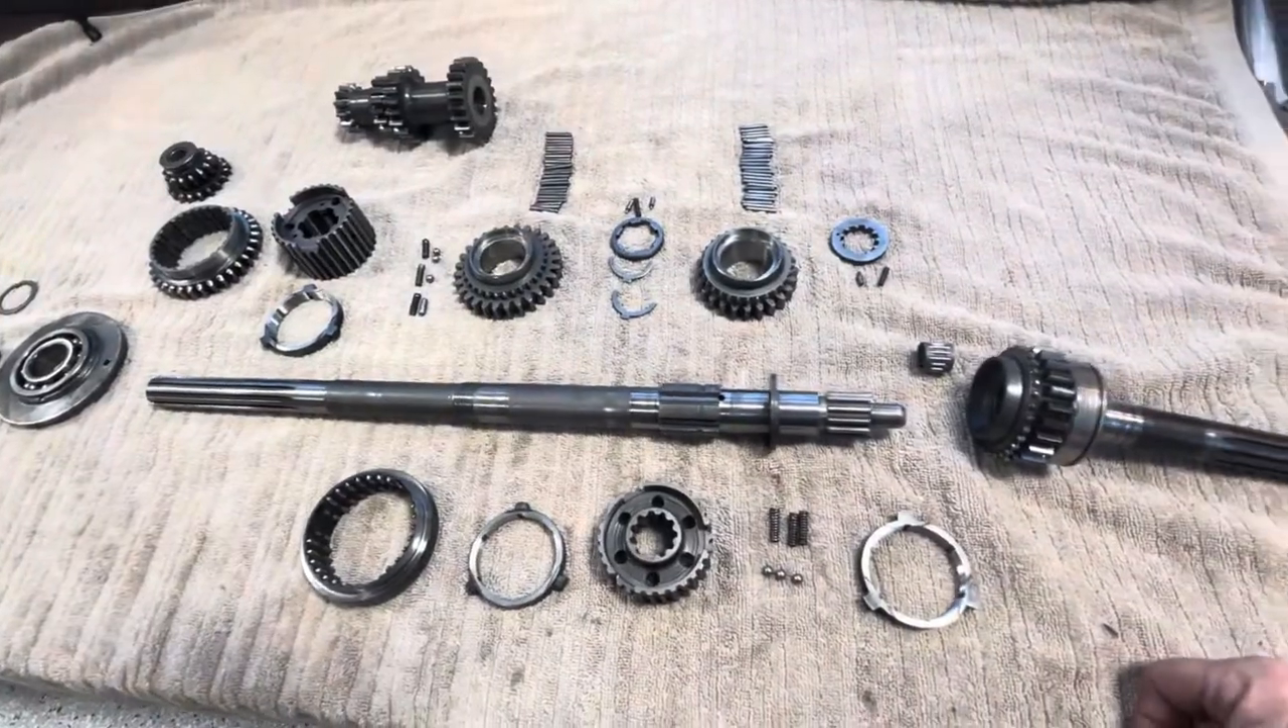You know first thing is obviously I've got the gearbox completely apart and so if you haven't accomplished that yet you know watching this video should help you learn.